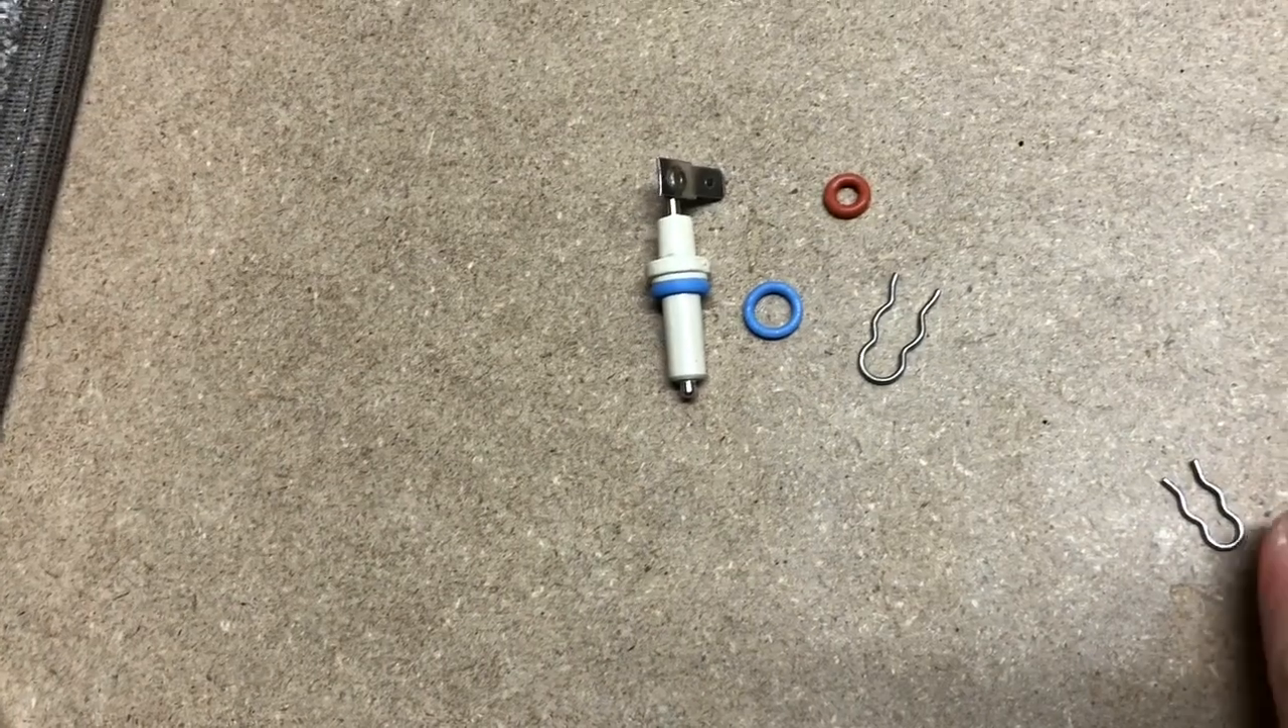That's what the water level probe looks like with the o -ring installed this is the o -ring and it has the larger clip.